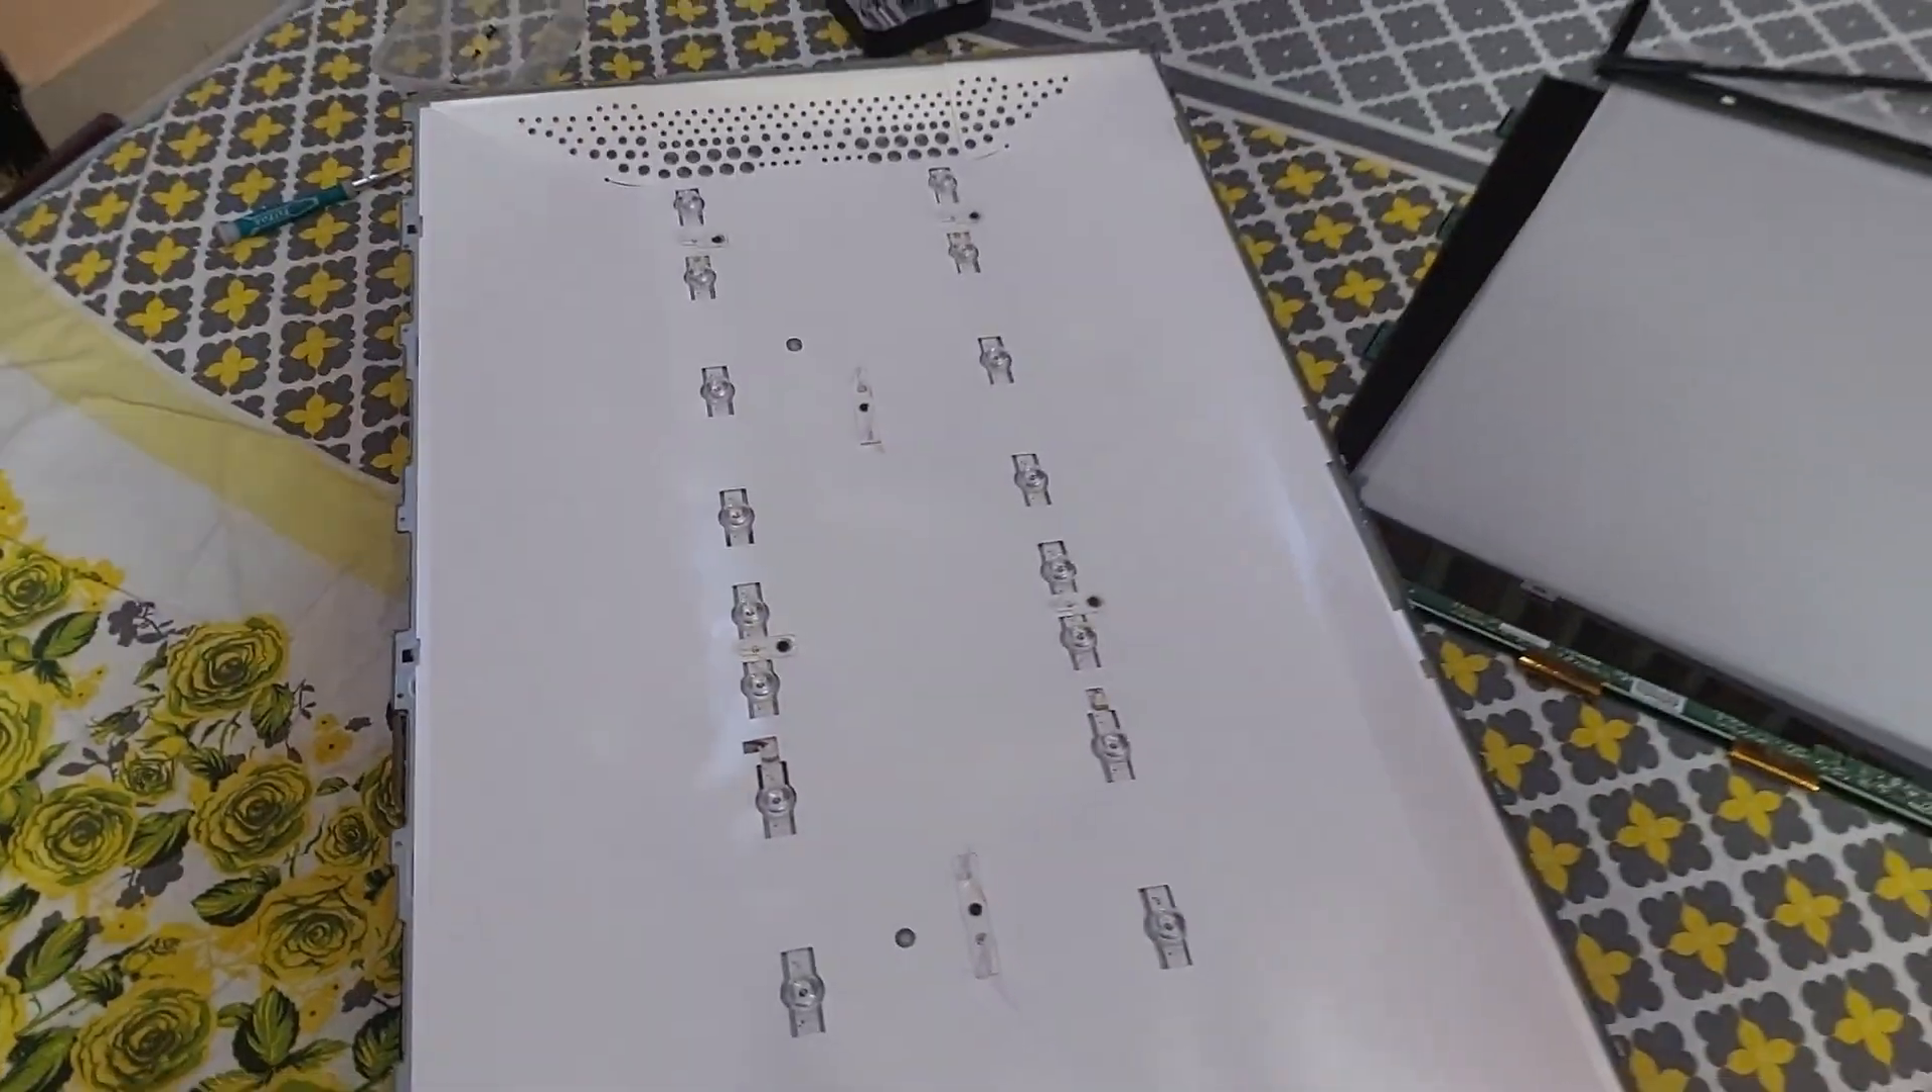यह पेपर शीट यह पेपर शीट लग गई है।